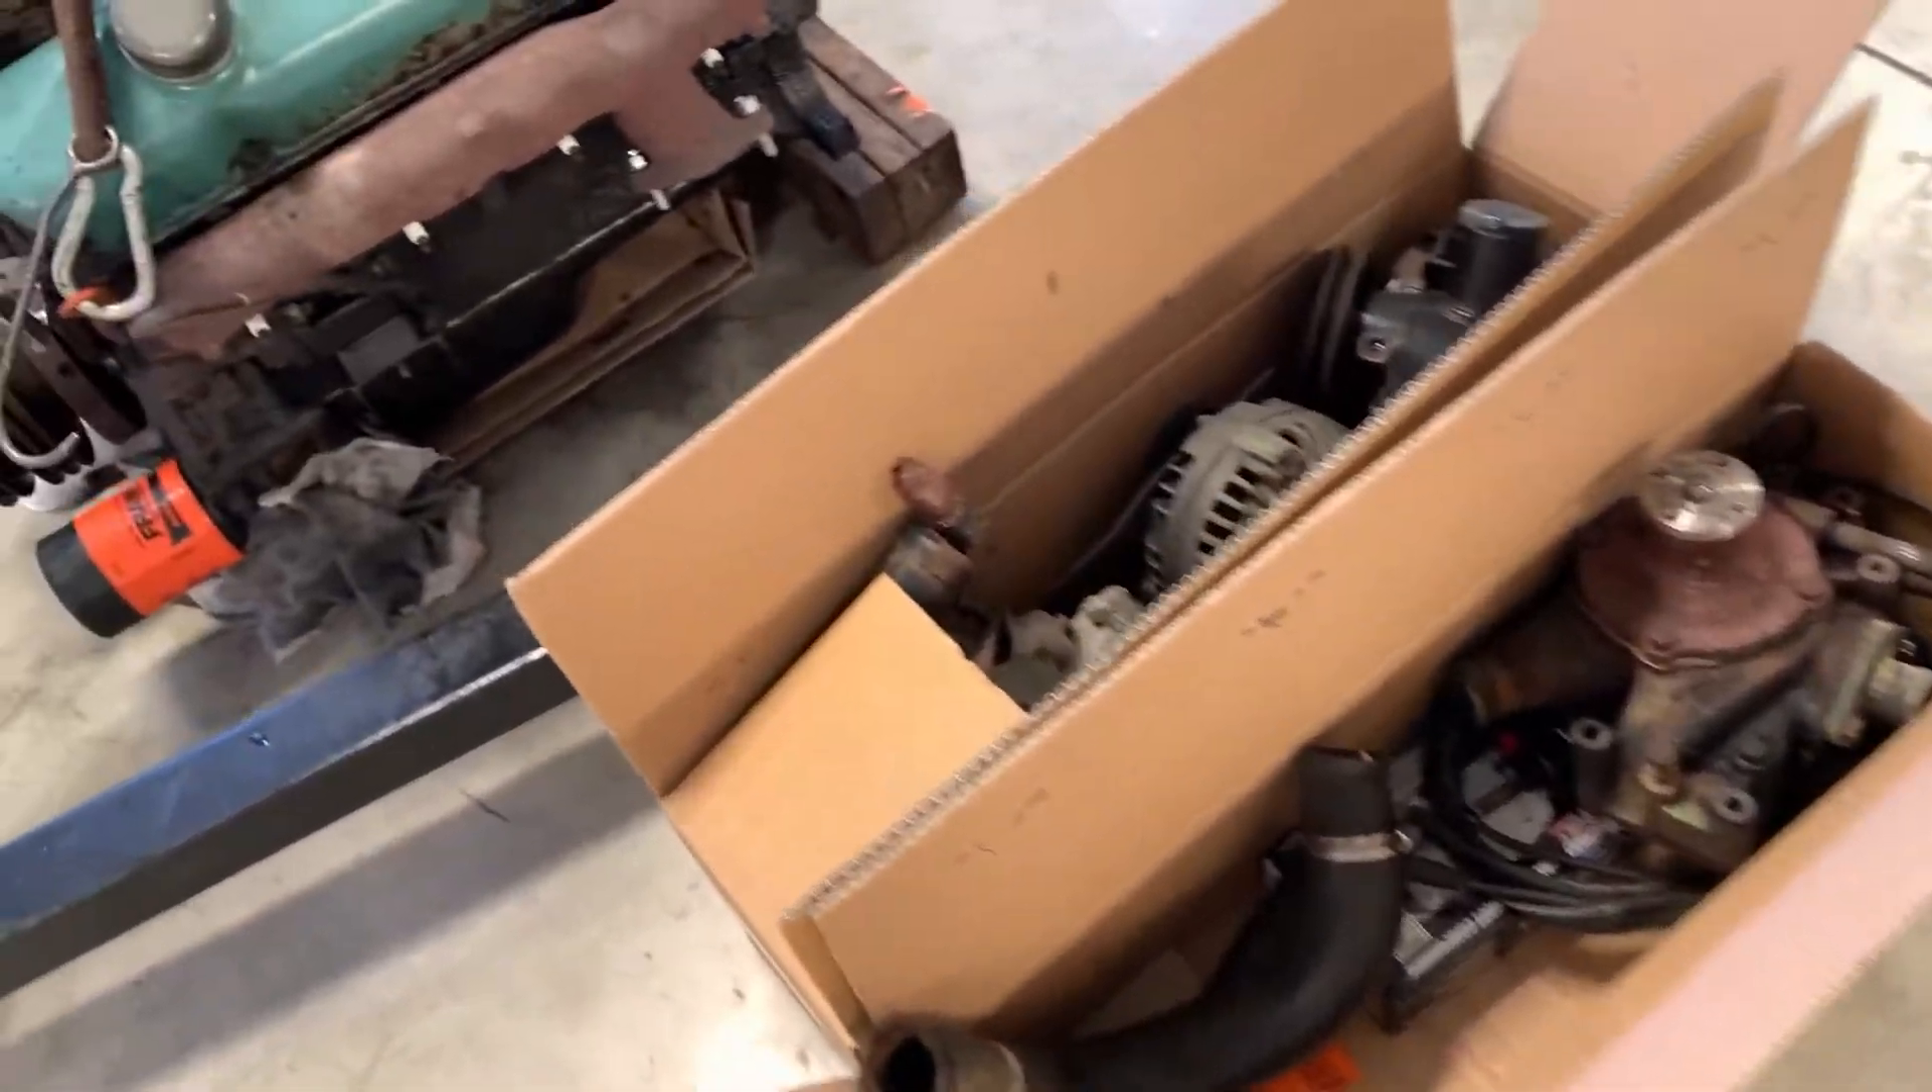Now, I've got most of the accessories off.